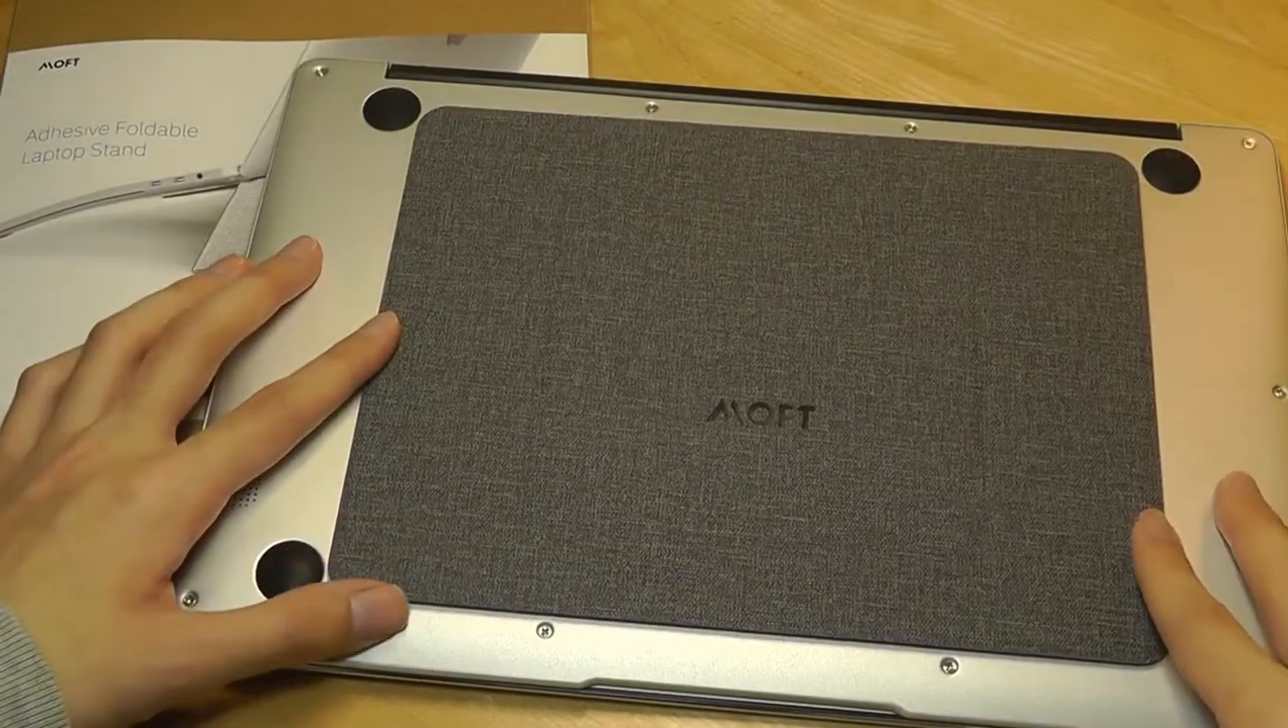We can see on this machine the positioning fits perfectly between the rubber feet and we also don't have any ventilation grilles that we're covering up.